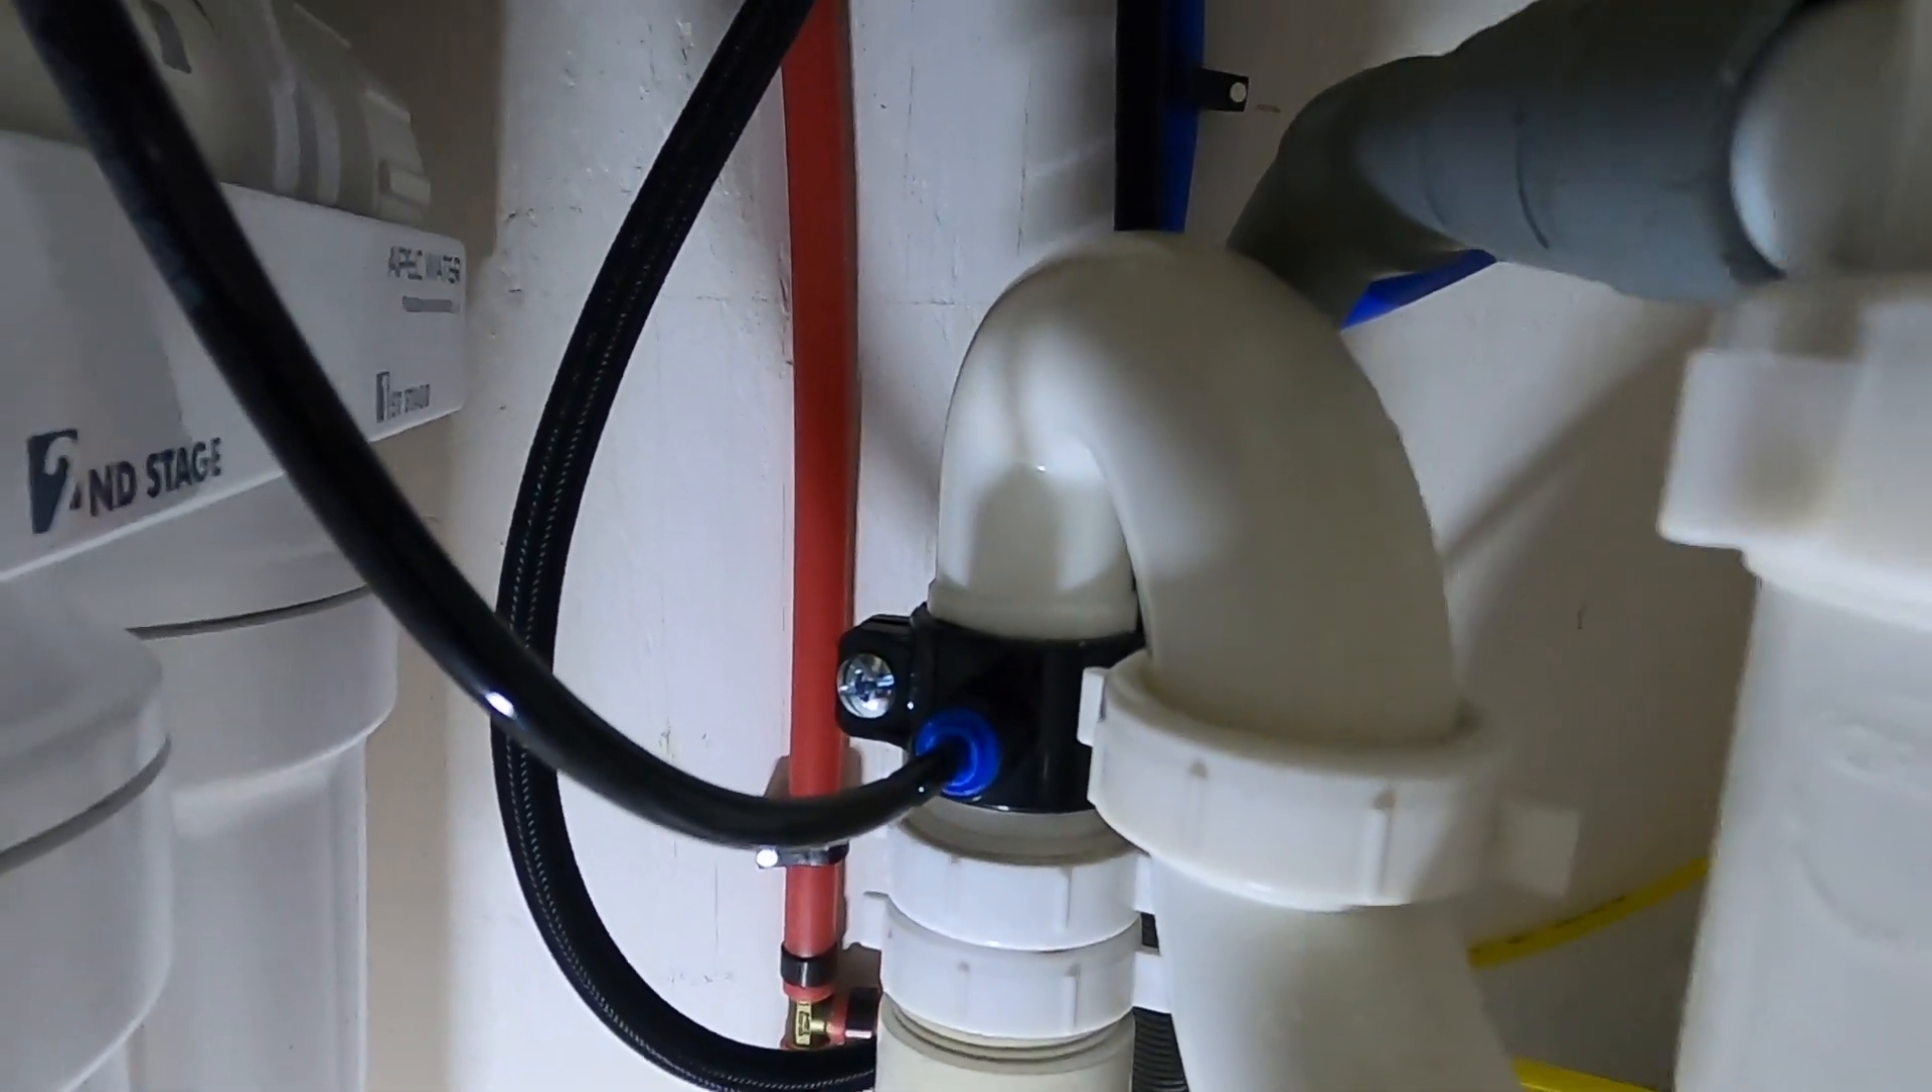You can see here how i have that saddle in place for the wastewater.